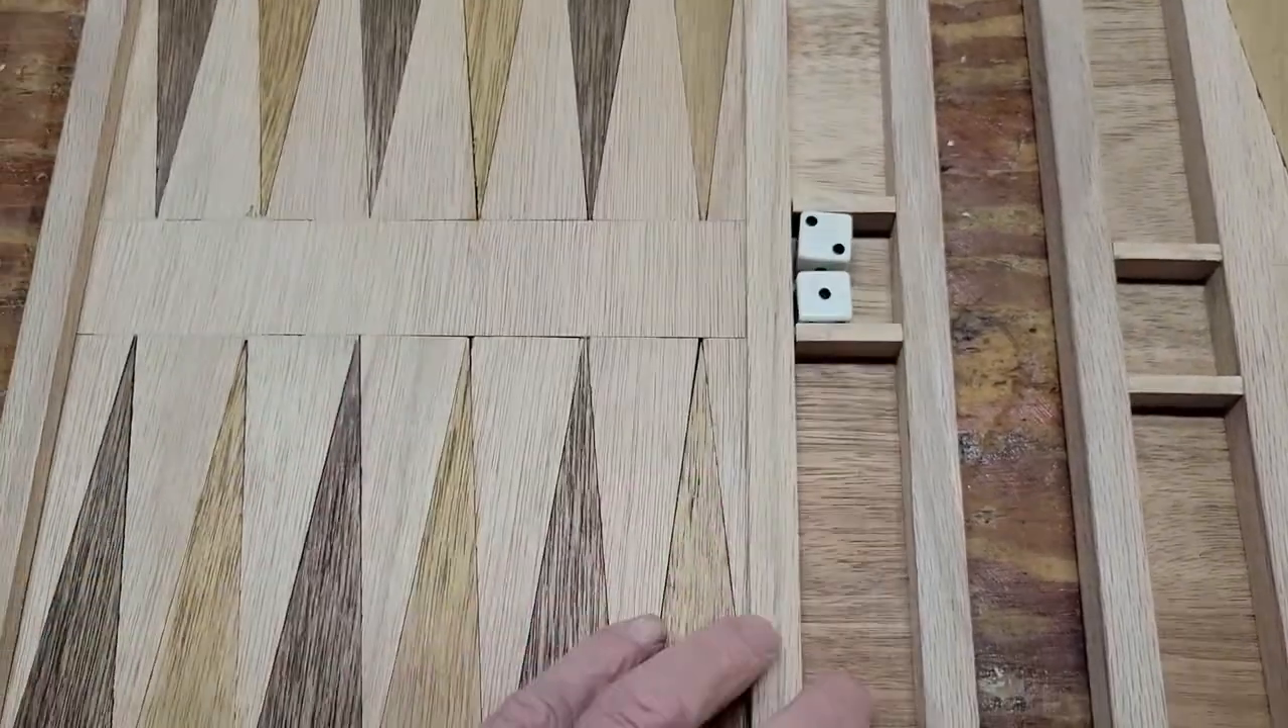I've put a couple of little dividers in here to hold the dice and then the rest of them will fit in this part here.